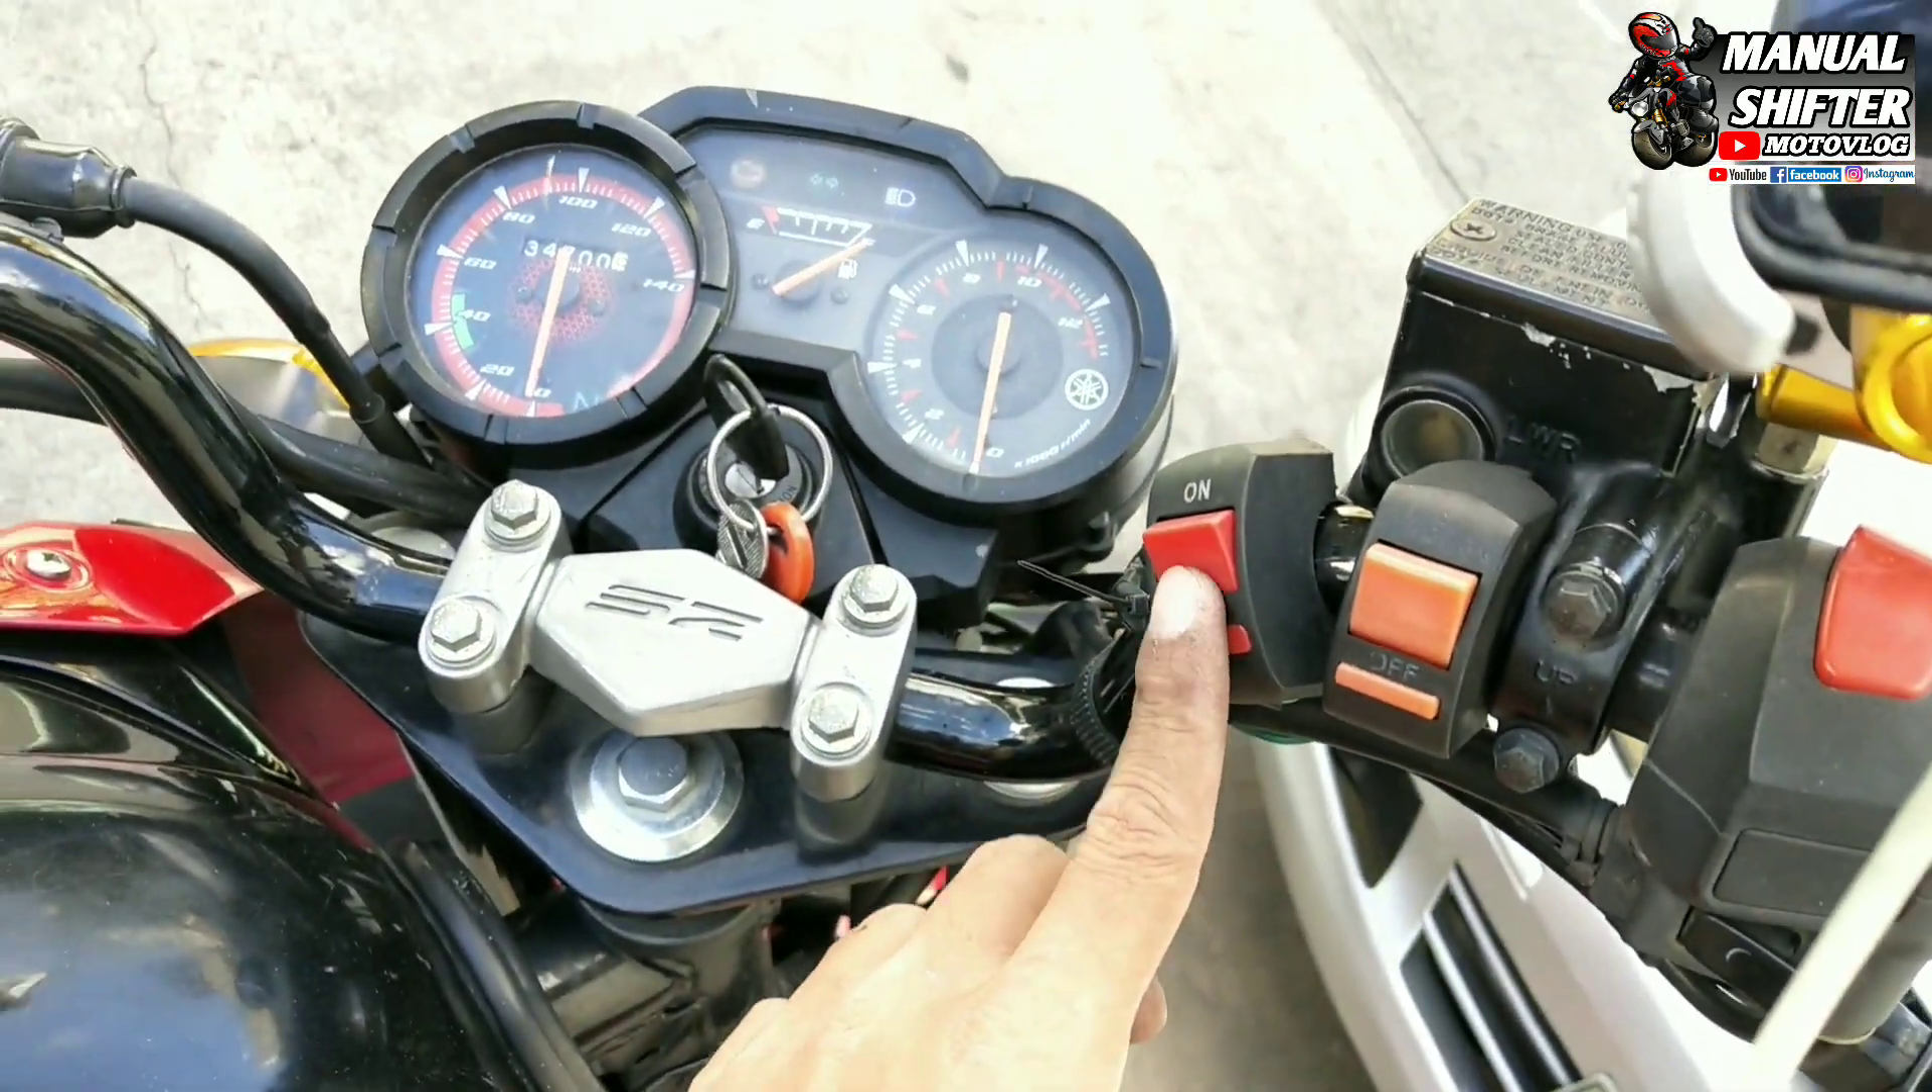Meron na tayong Nakakabit na switch Ito yung dating switch pa nya.